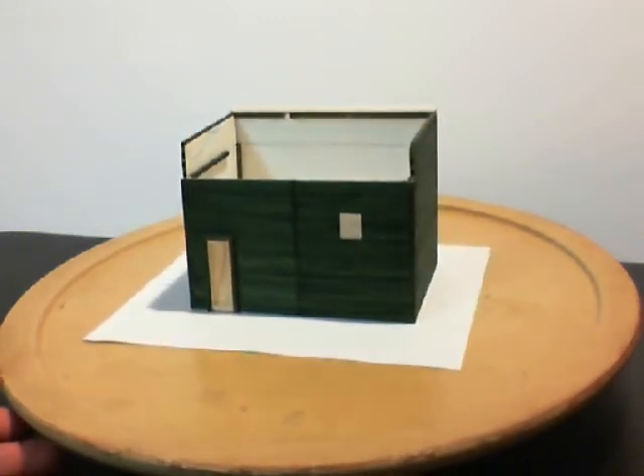You can see I've got the cardboard inside, I haven't put the roof on there yet.